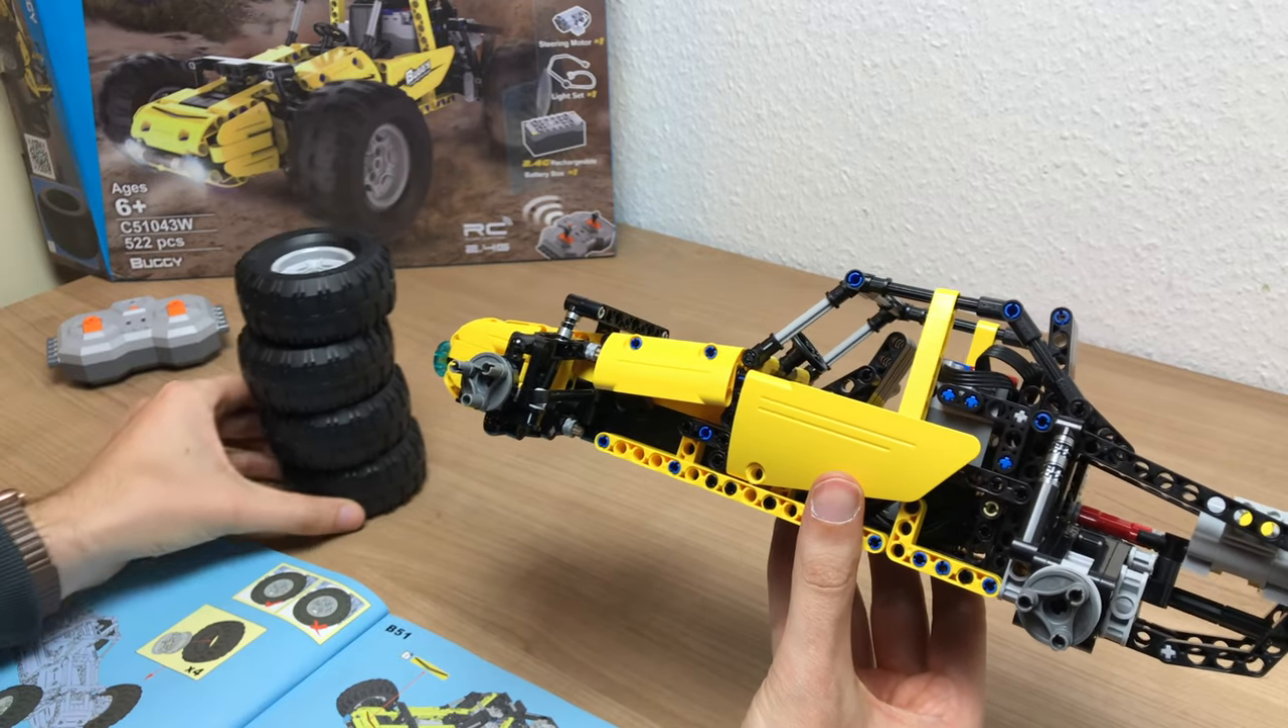Auch das restliche Fahrzeug ist so gut wie fertig. Nur noch hier hinten die Reifen fehlen.